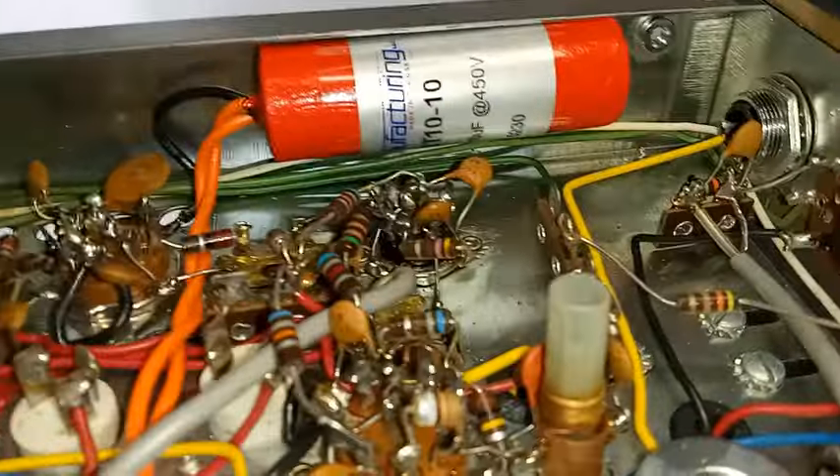So here's a look at the completed installation of the firecracker capacitor.